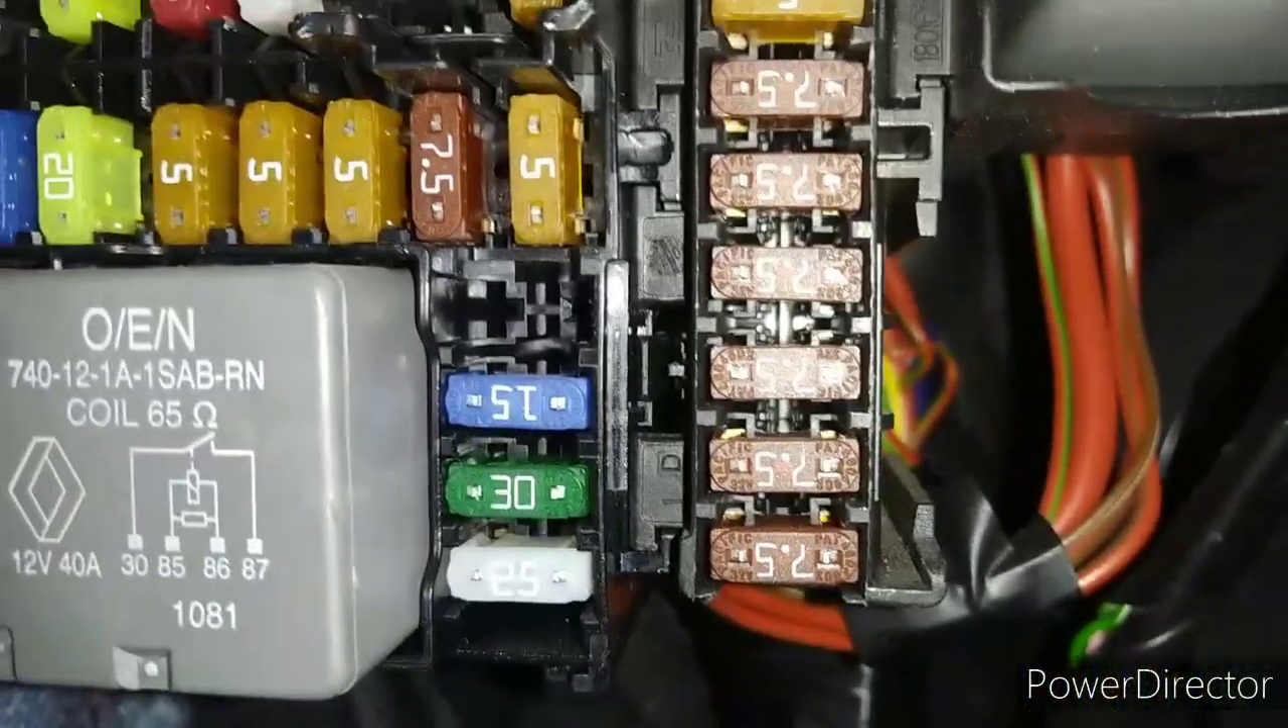तो मैंने 25 Ampere का फ्यूज लगा दिया है।